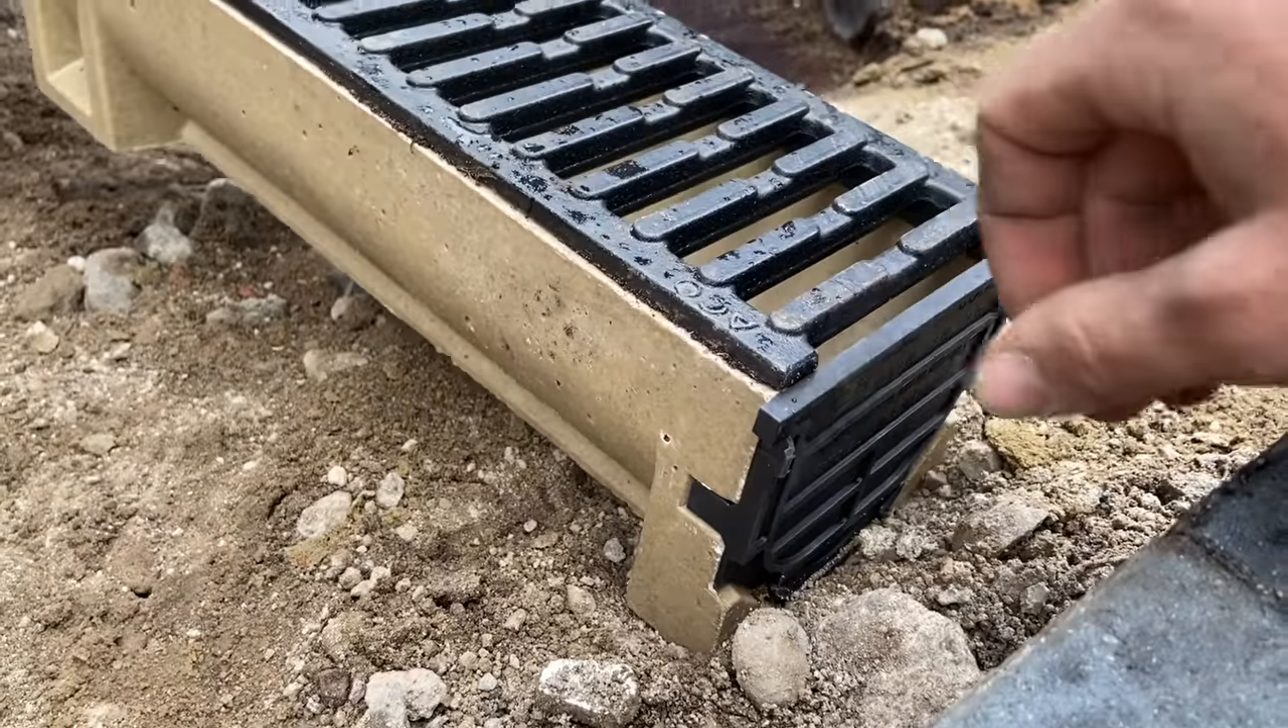An den Enden wurde hier solch eine Endkappe durch Einklicken in die Ablaufrinne befestigt.